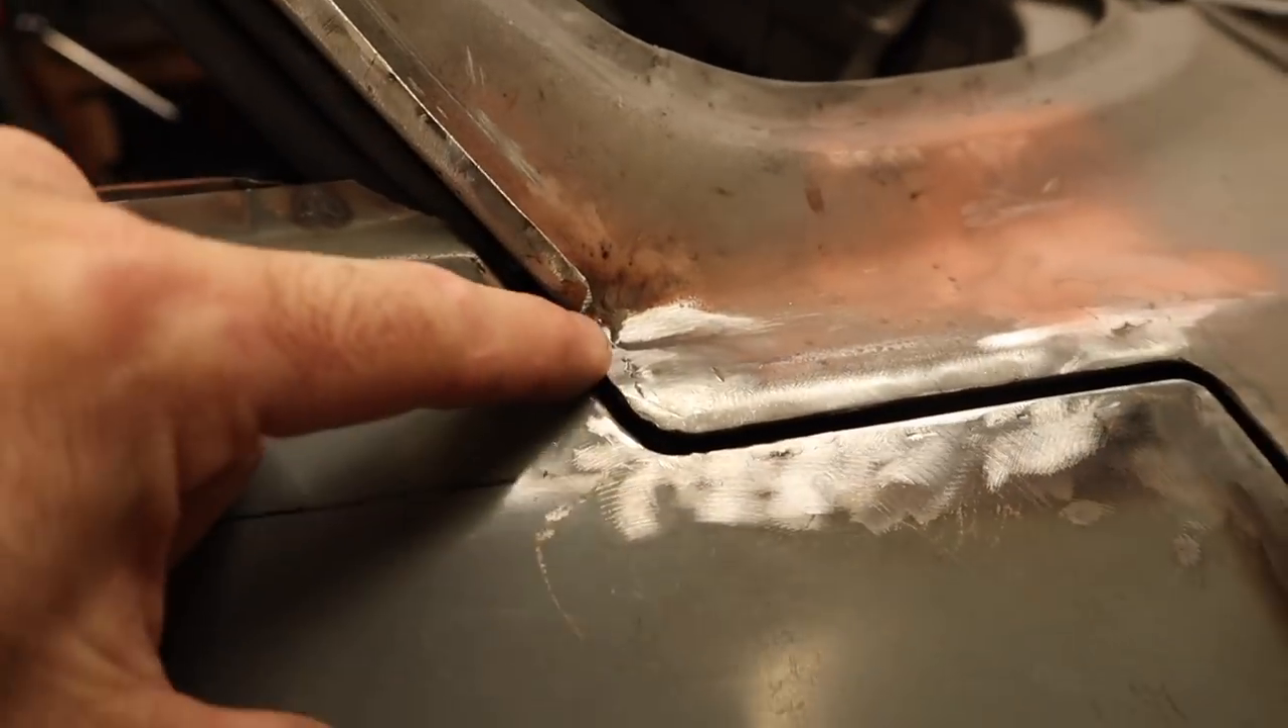I've got a beautiful panel gap all the way around the edge now.